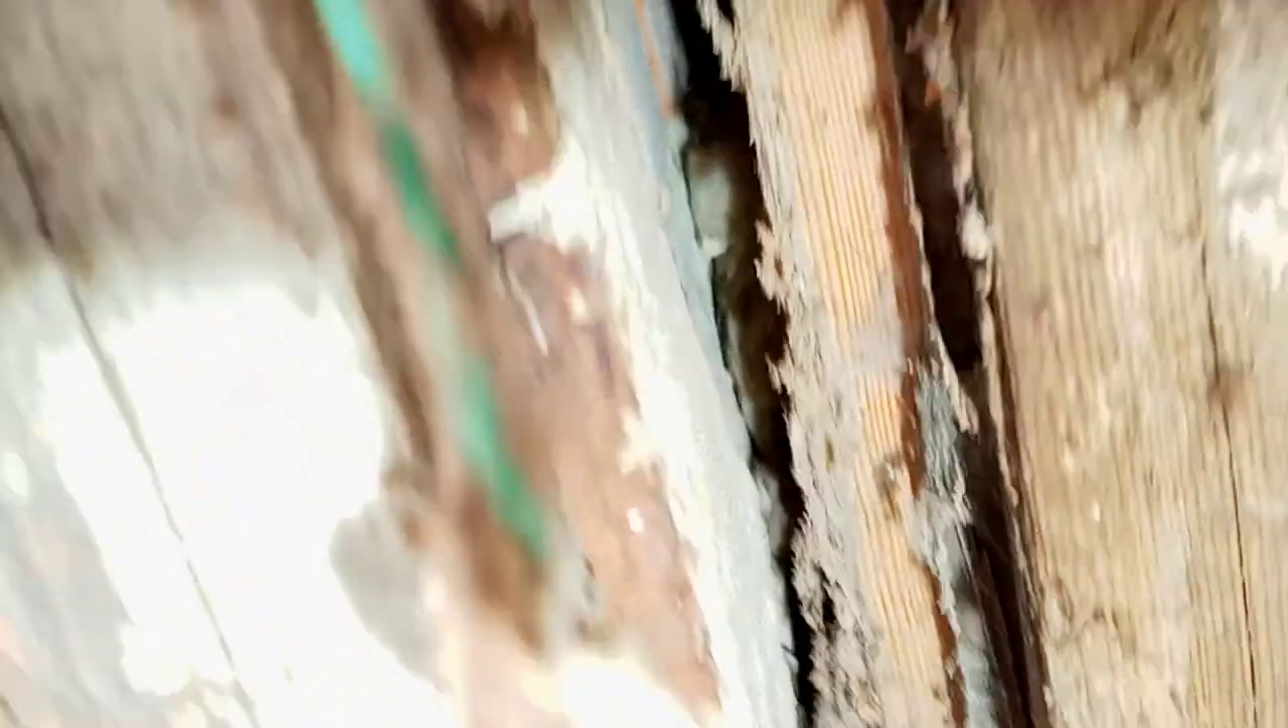So there's a gap on our wall between our sheathing.